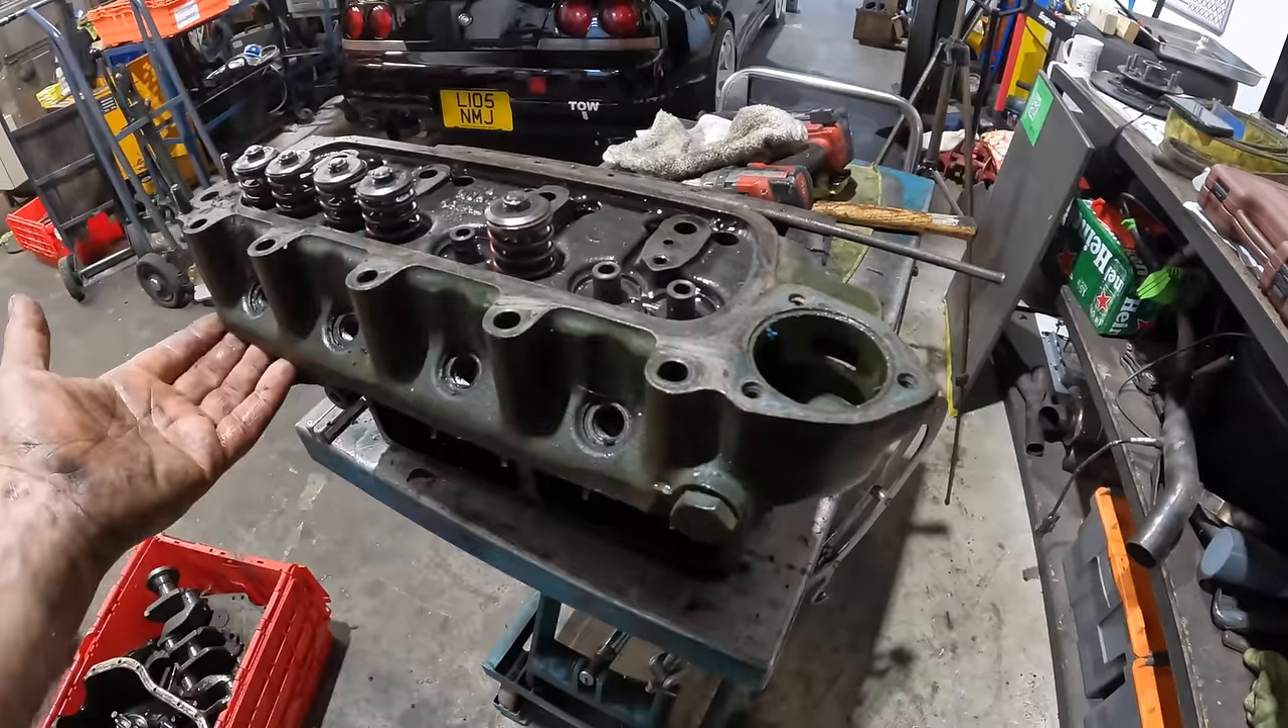I've started taking the valves out to see if we've got any guide wear.